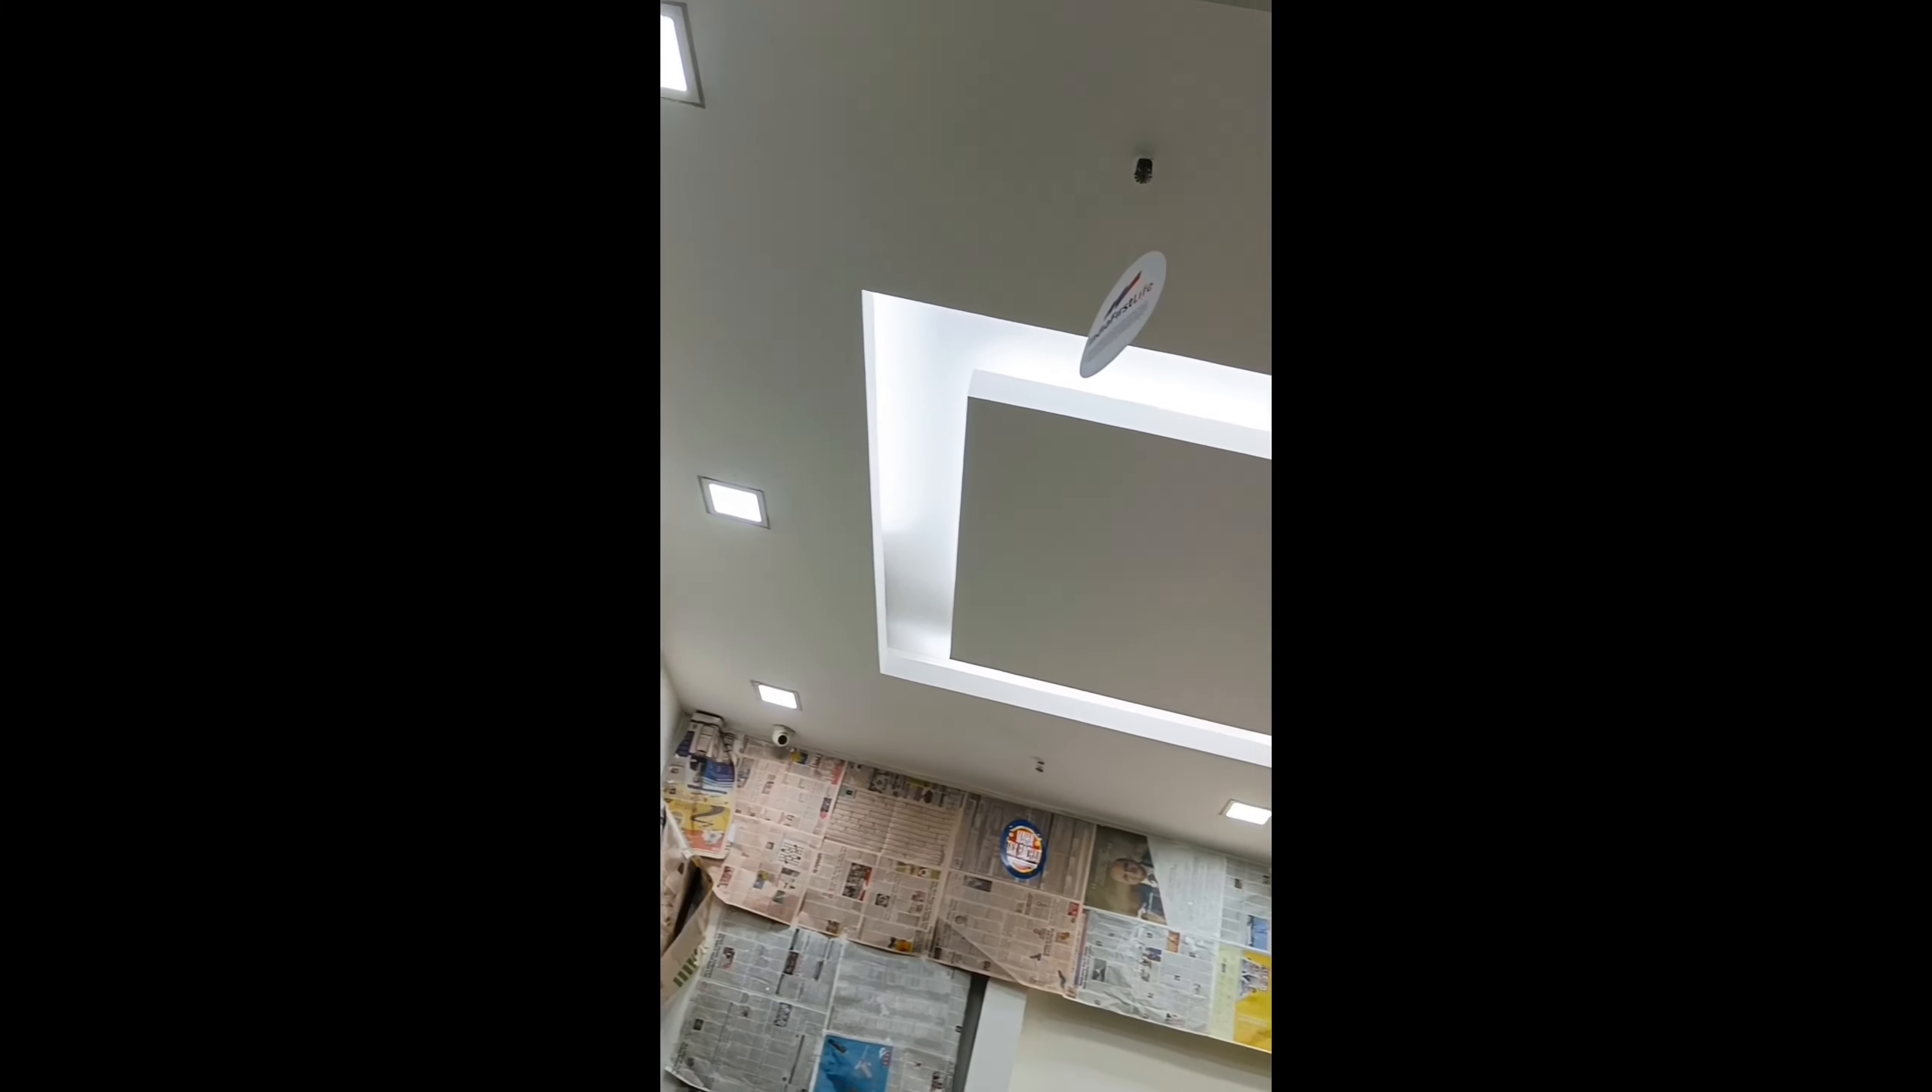यहां पर सारे यहां पर ceiling में हमने light को fitting कर दिया है।